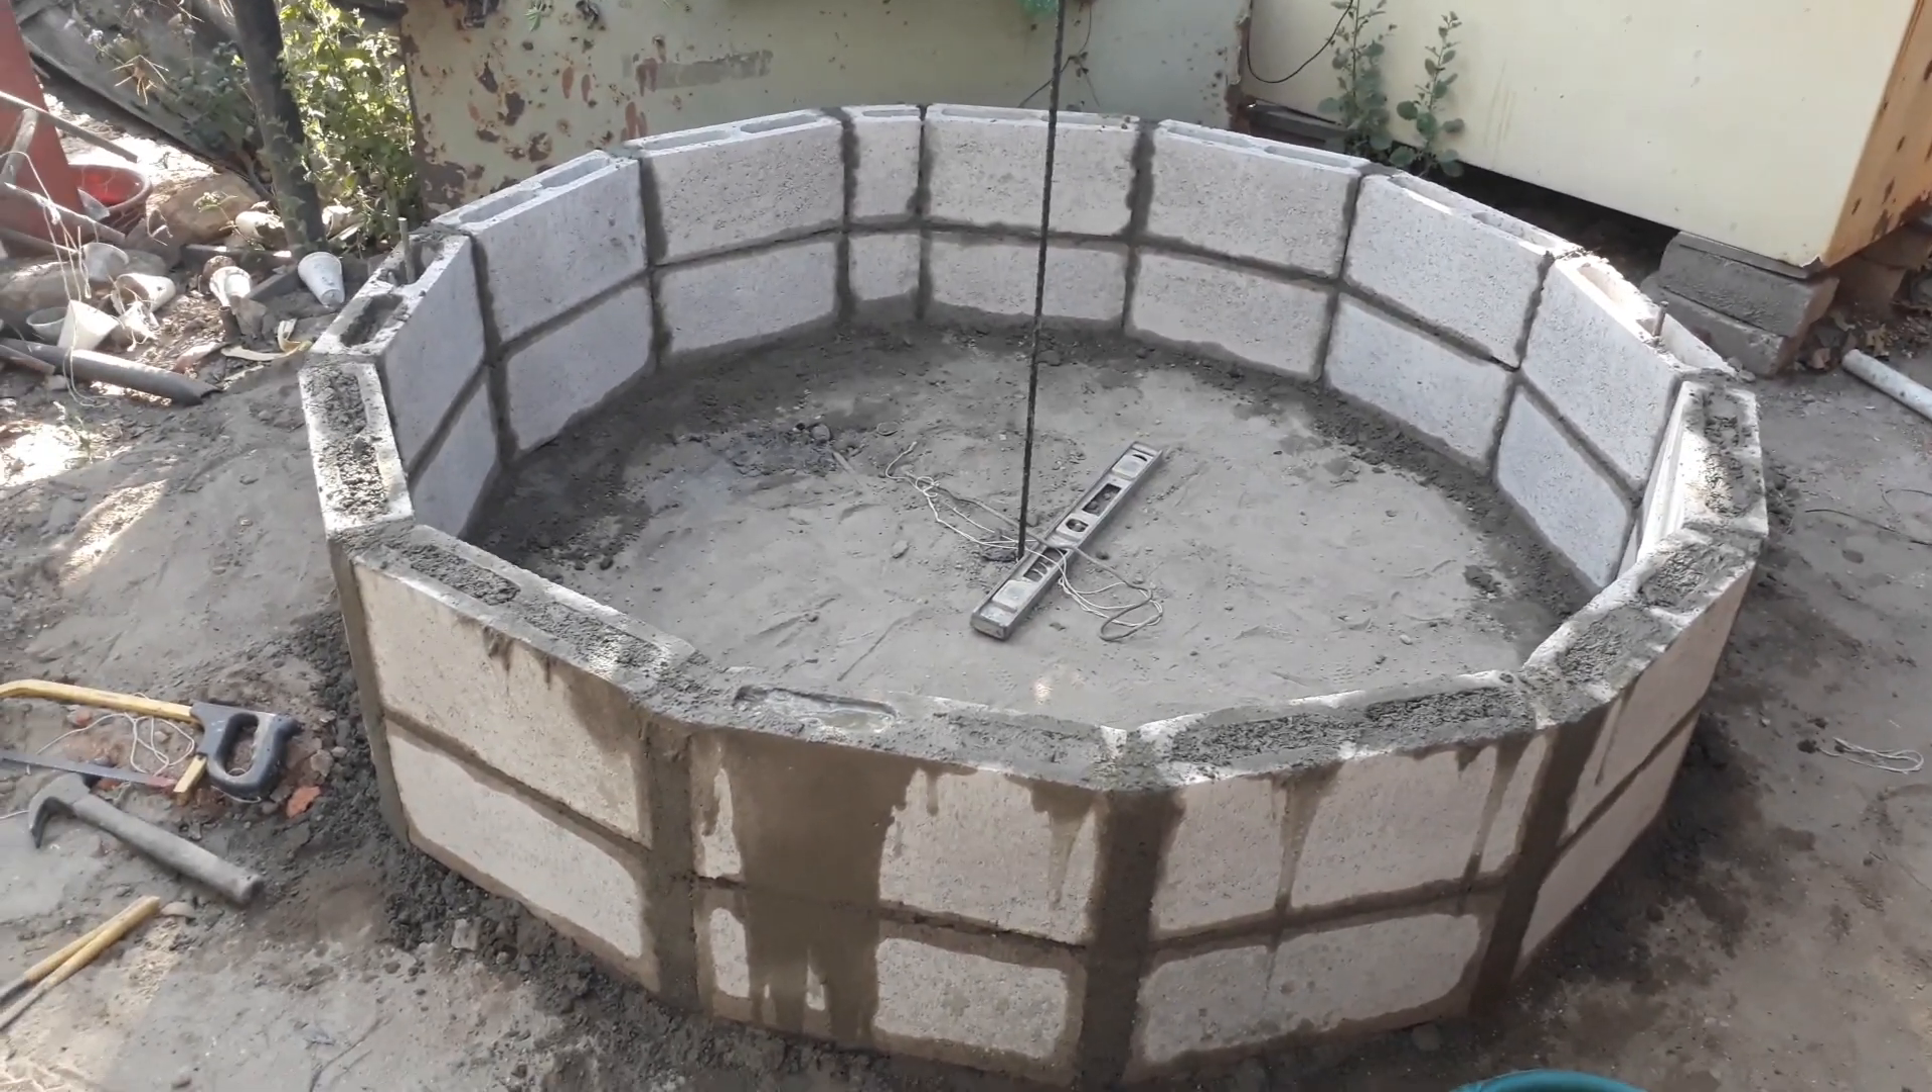Pueden ver ahí están ya pegadas las dos hiladas de bloque que les comenté que iba a llevar de altura.